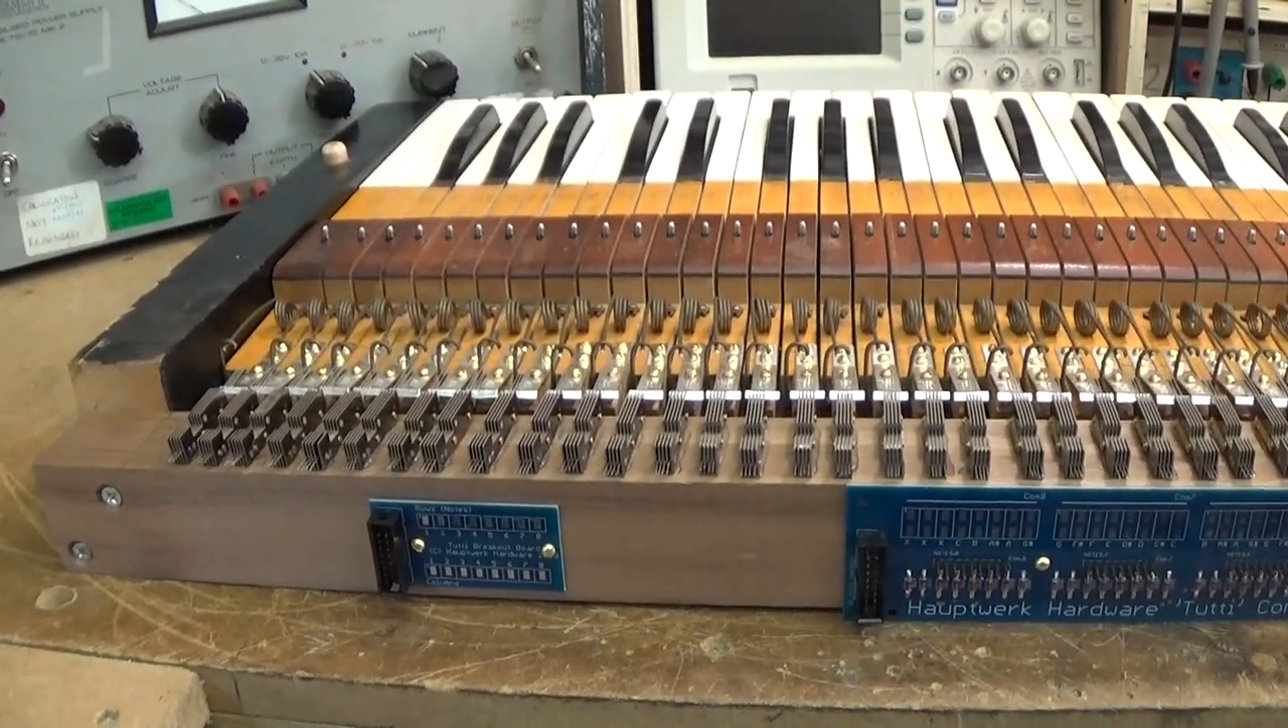OK, I've mounted the boards to the back of the keyboard assembly now.